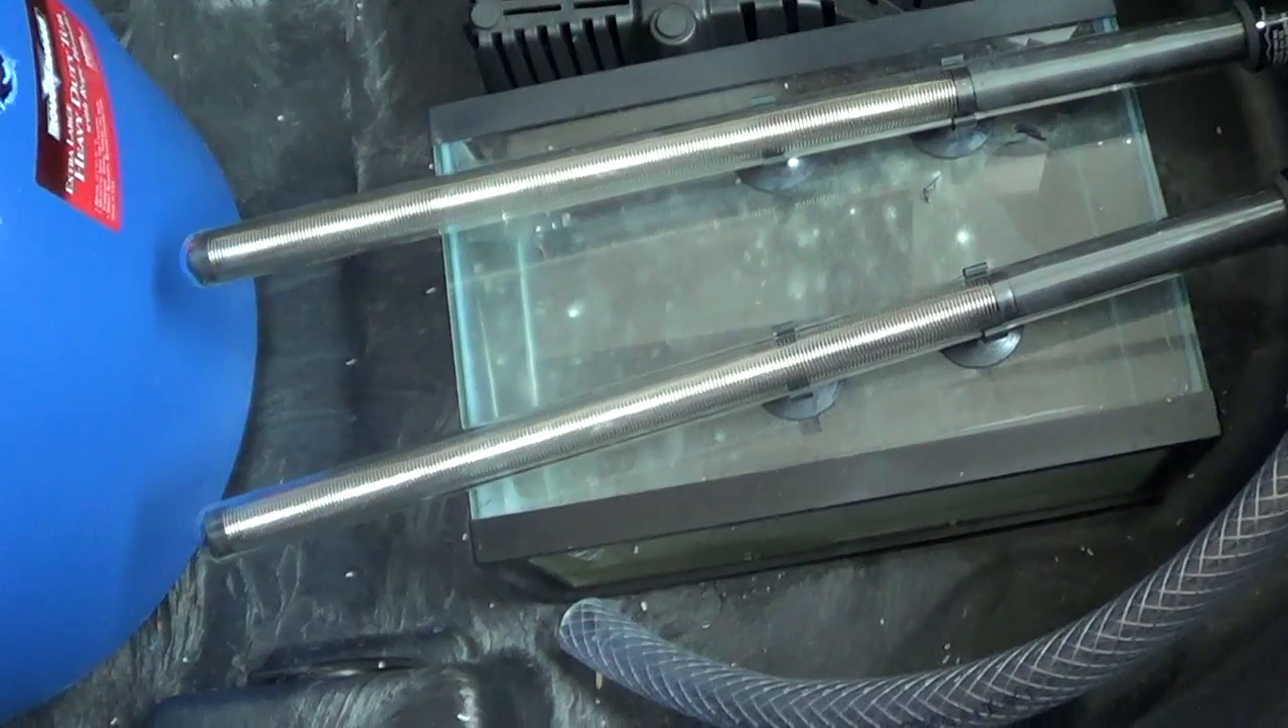So what I've done is I've just taken a 2 .5-gallon tank, tipped it on its side, and suction cupped those heaters to that glass tank.